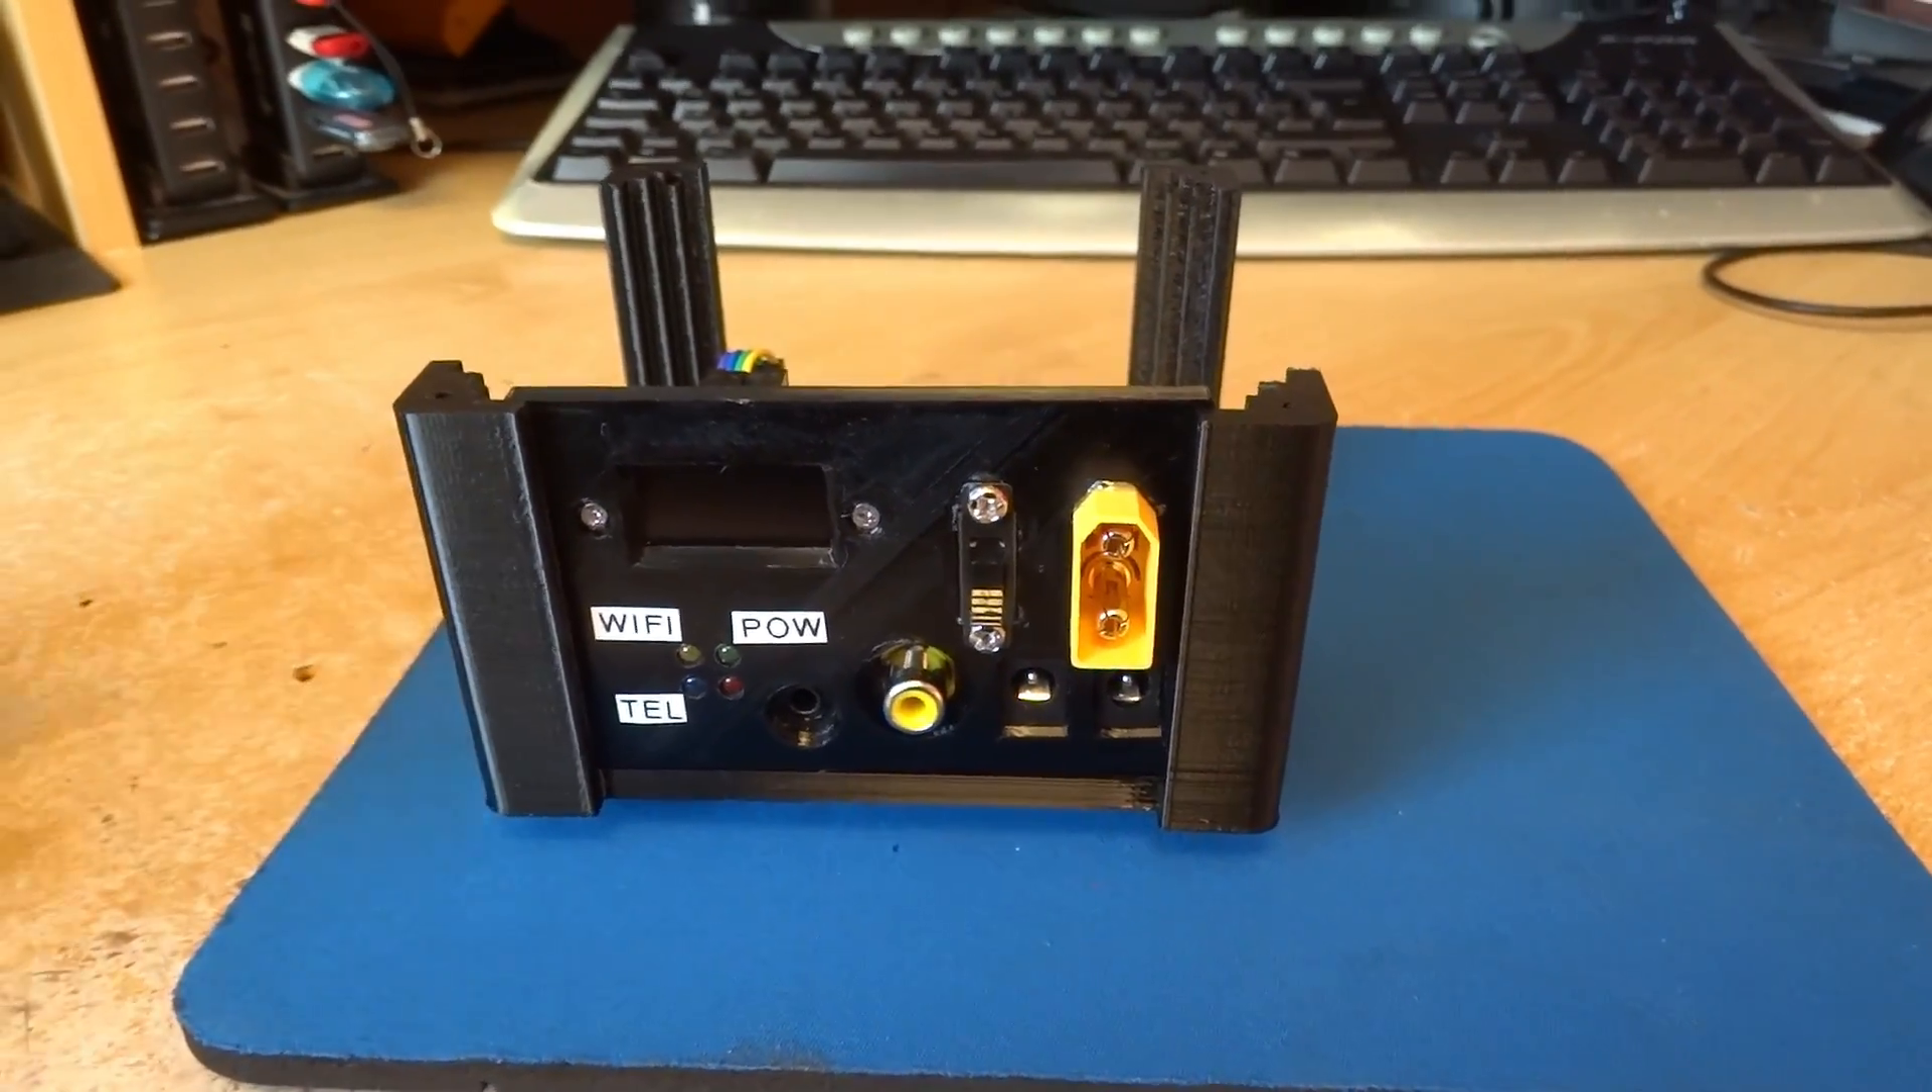Instead of taking the power in from the units down there we've added a XT90 connector there.